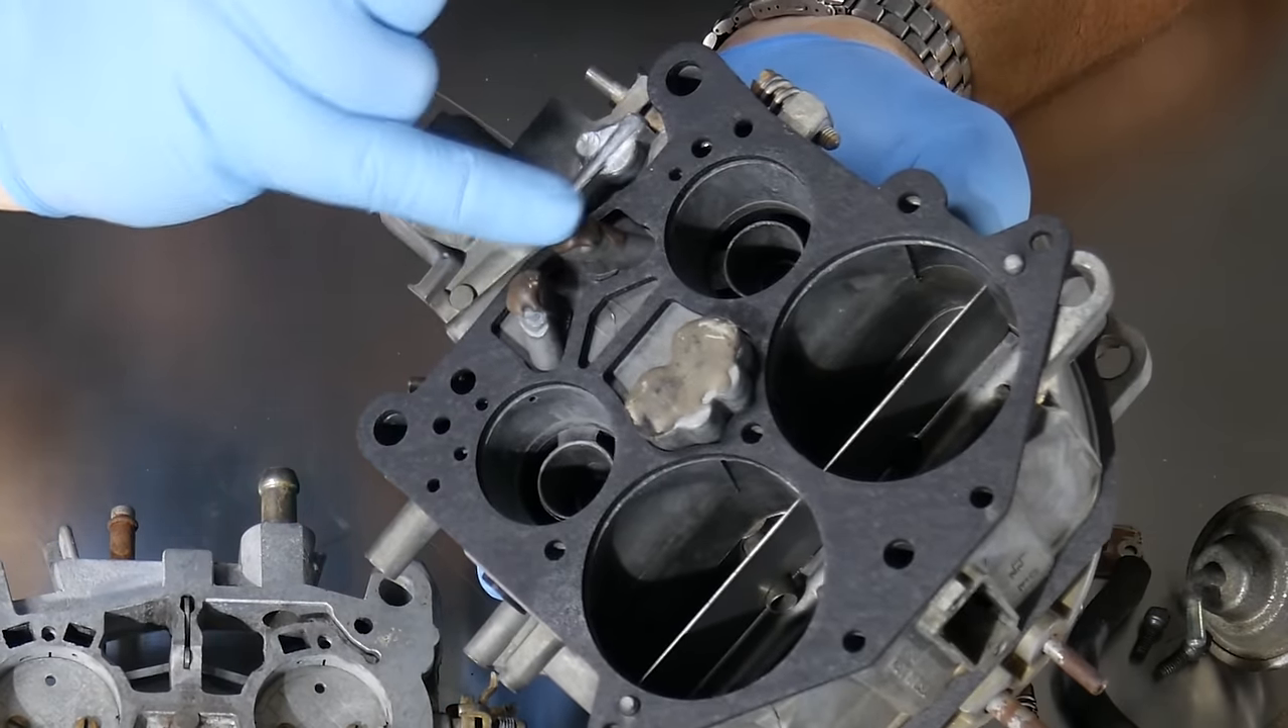Your screw holes are open as well as all your passages line up.